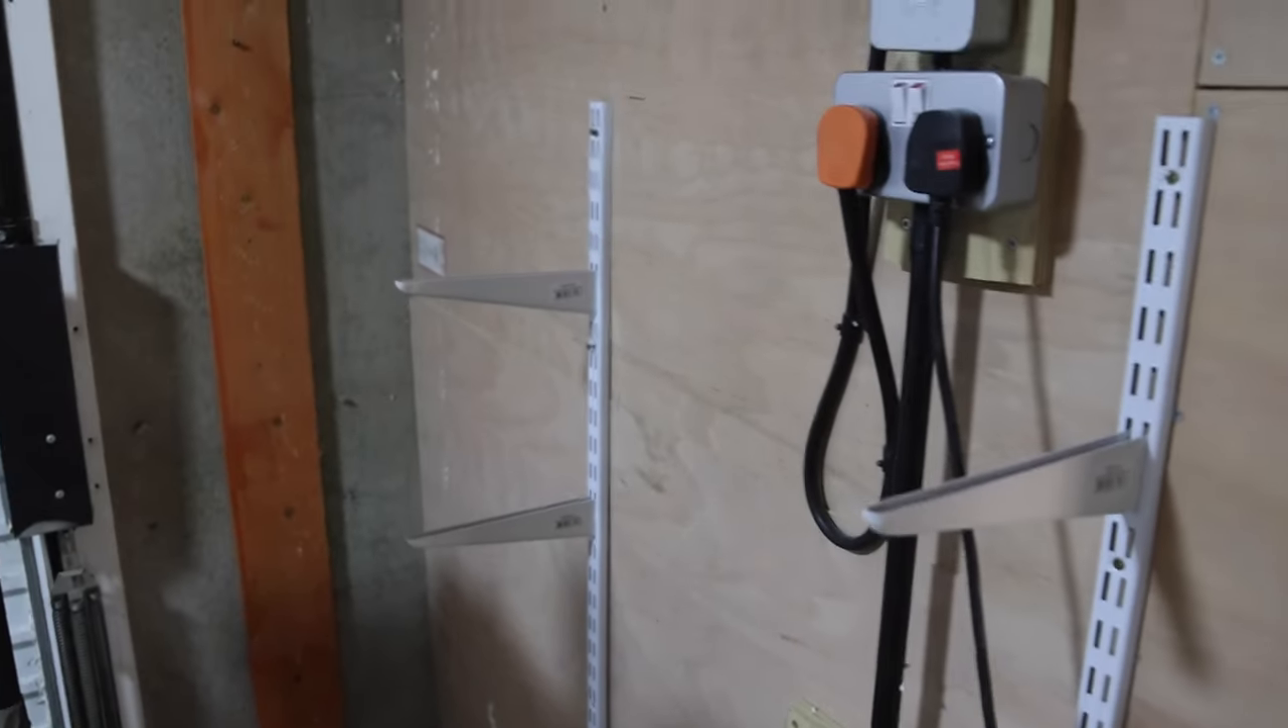Um done a lot of um expanding foam in the top part there above the door and I'm just waiting for some brackets to turn up to finish the shelving unit that we've uh sort of semi built here.